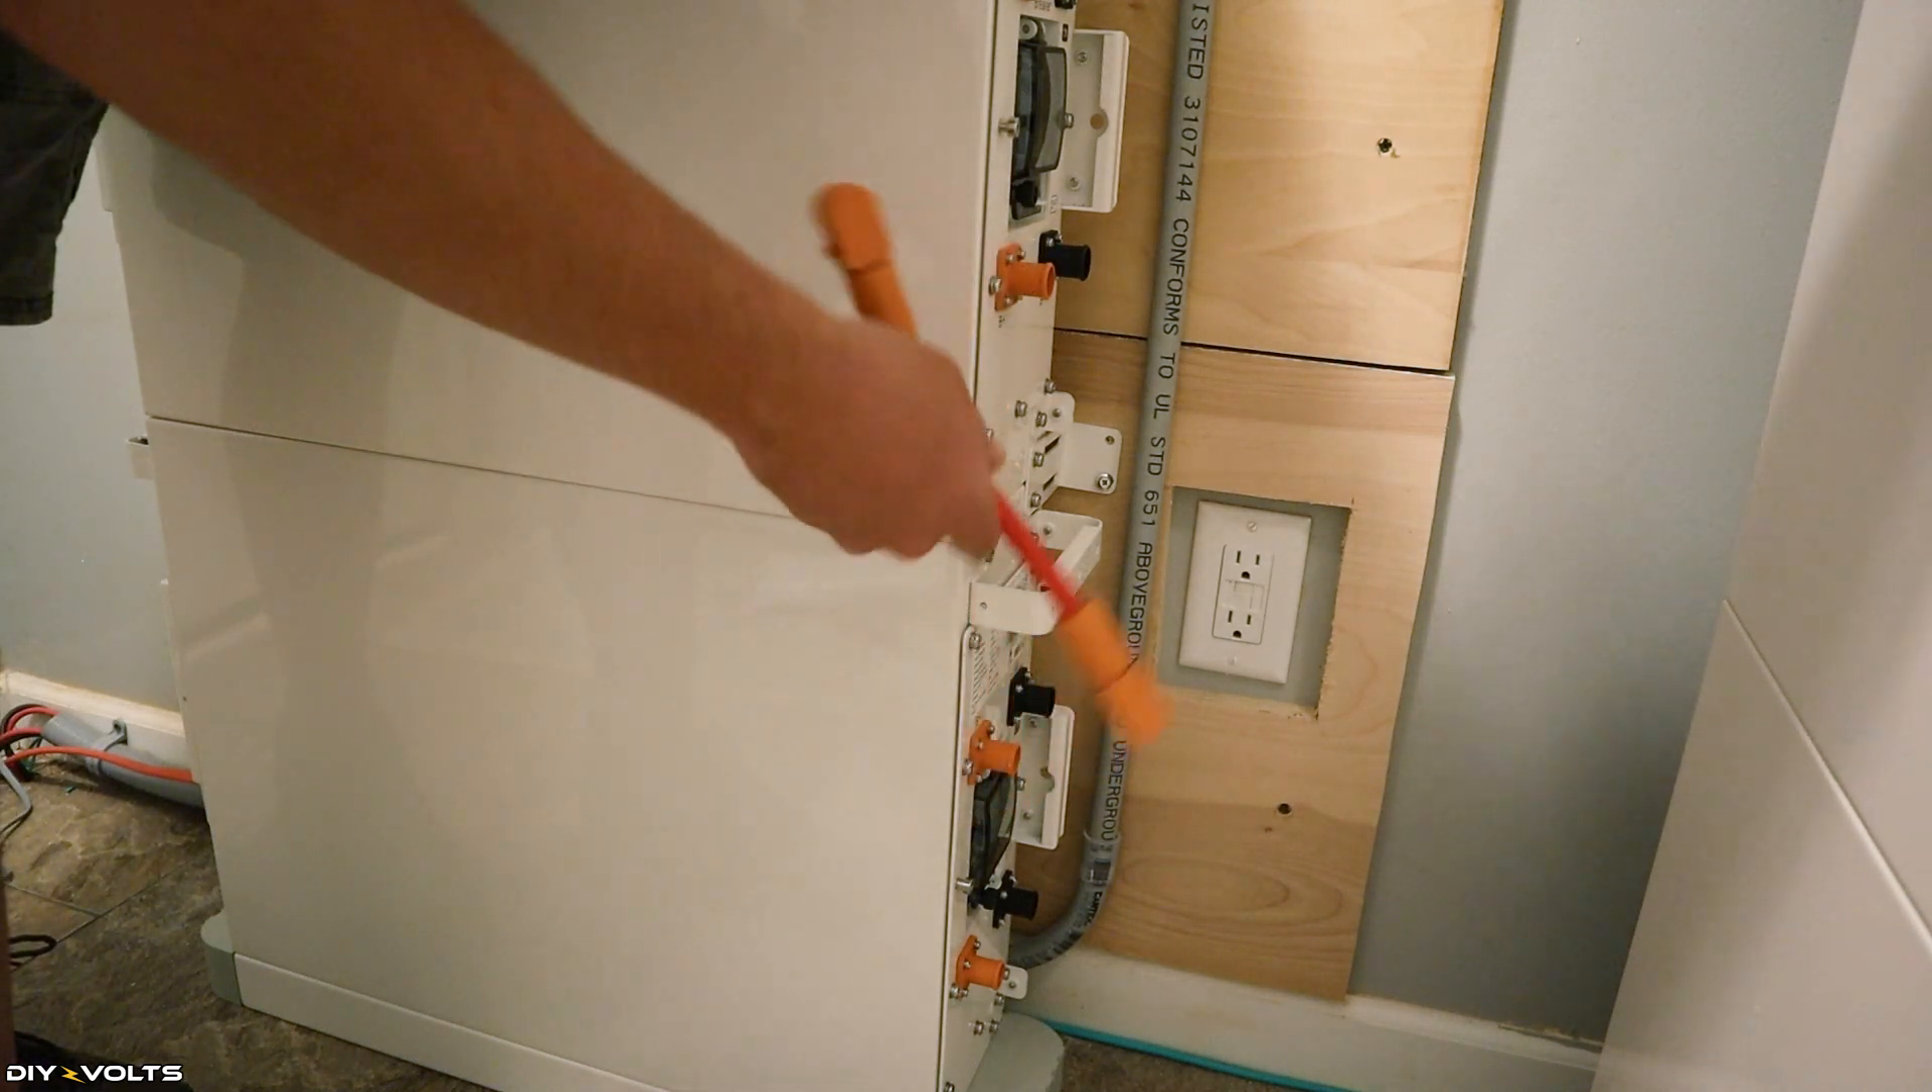I've got an orange and an orange here that will need to be connected with this orange cable.